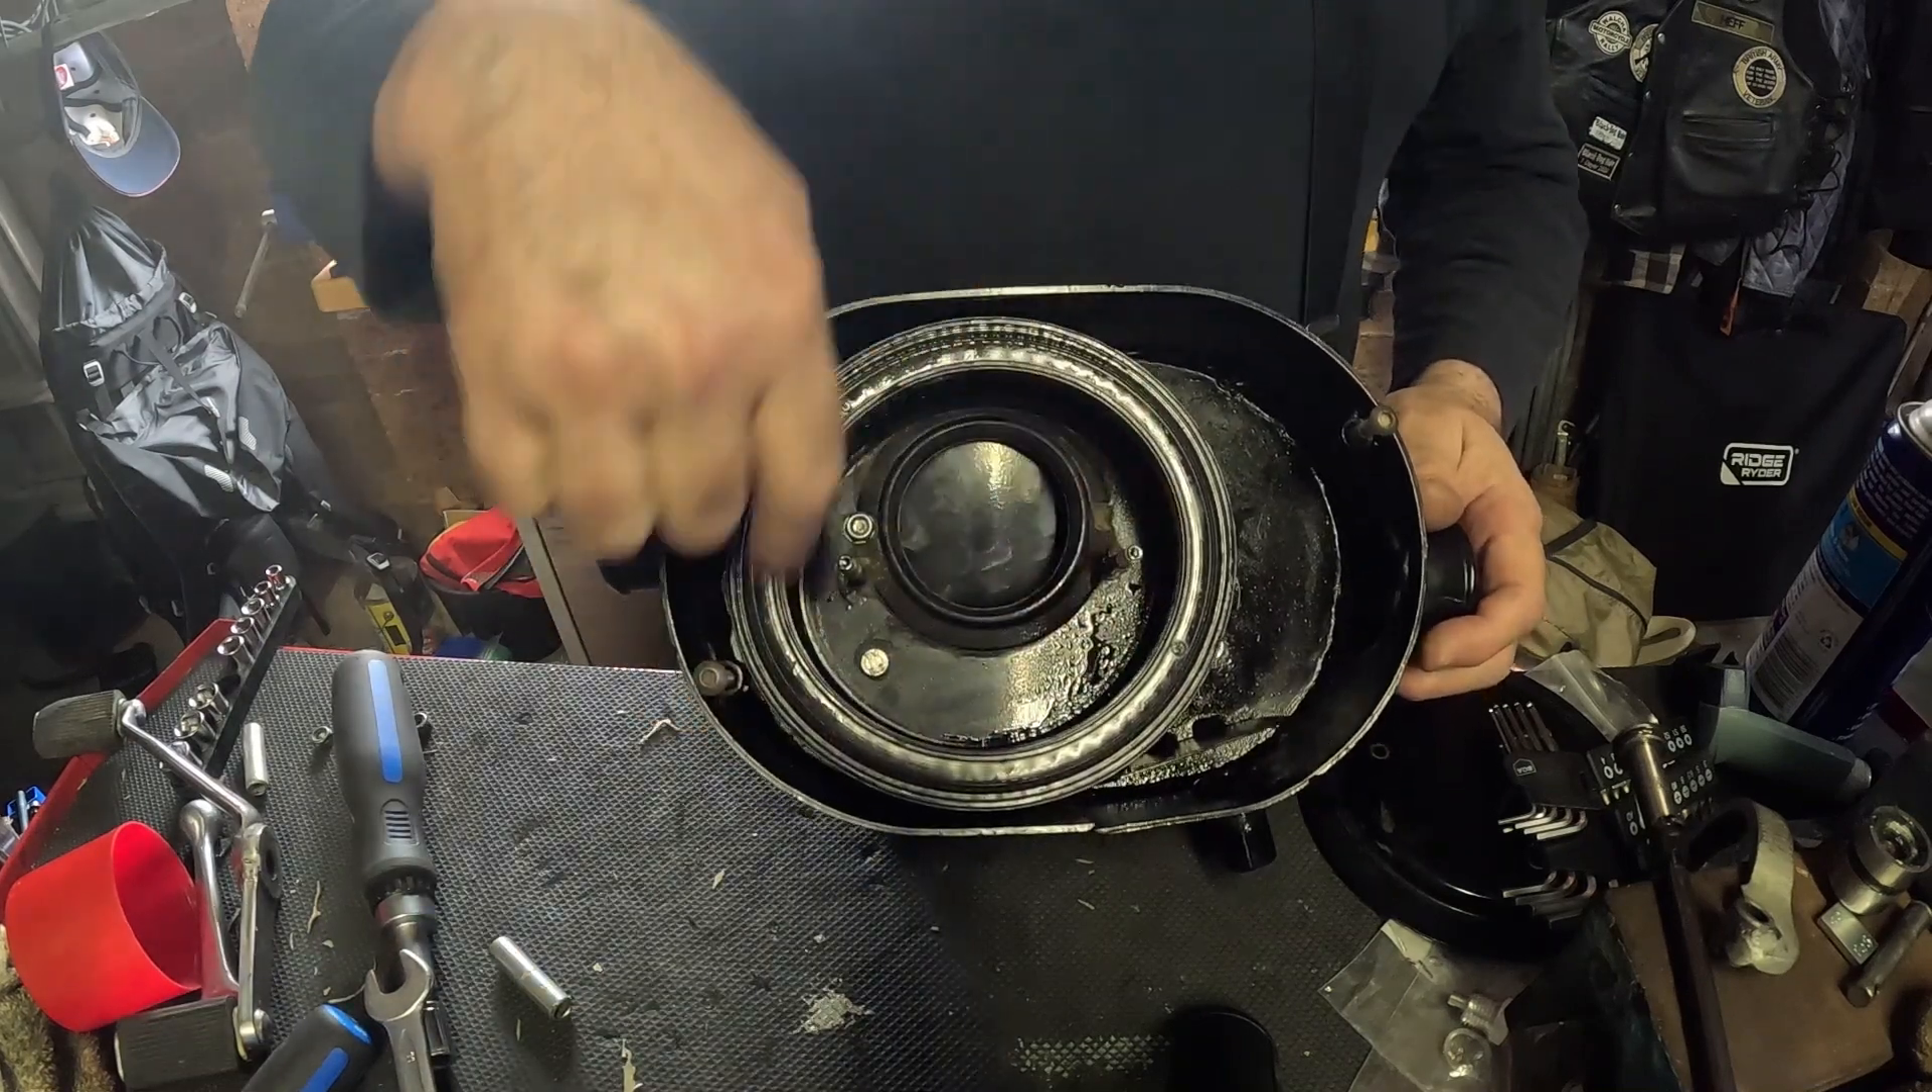There's the air filter in place appropriately oiled through the inside.